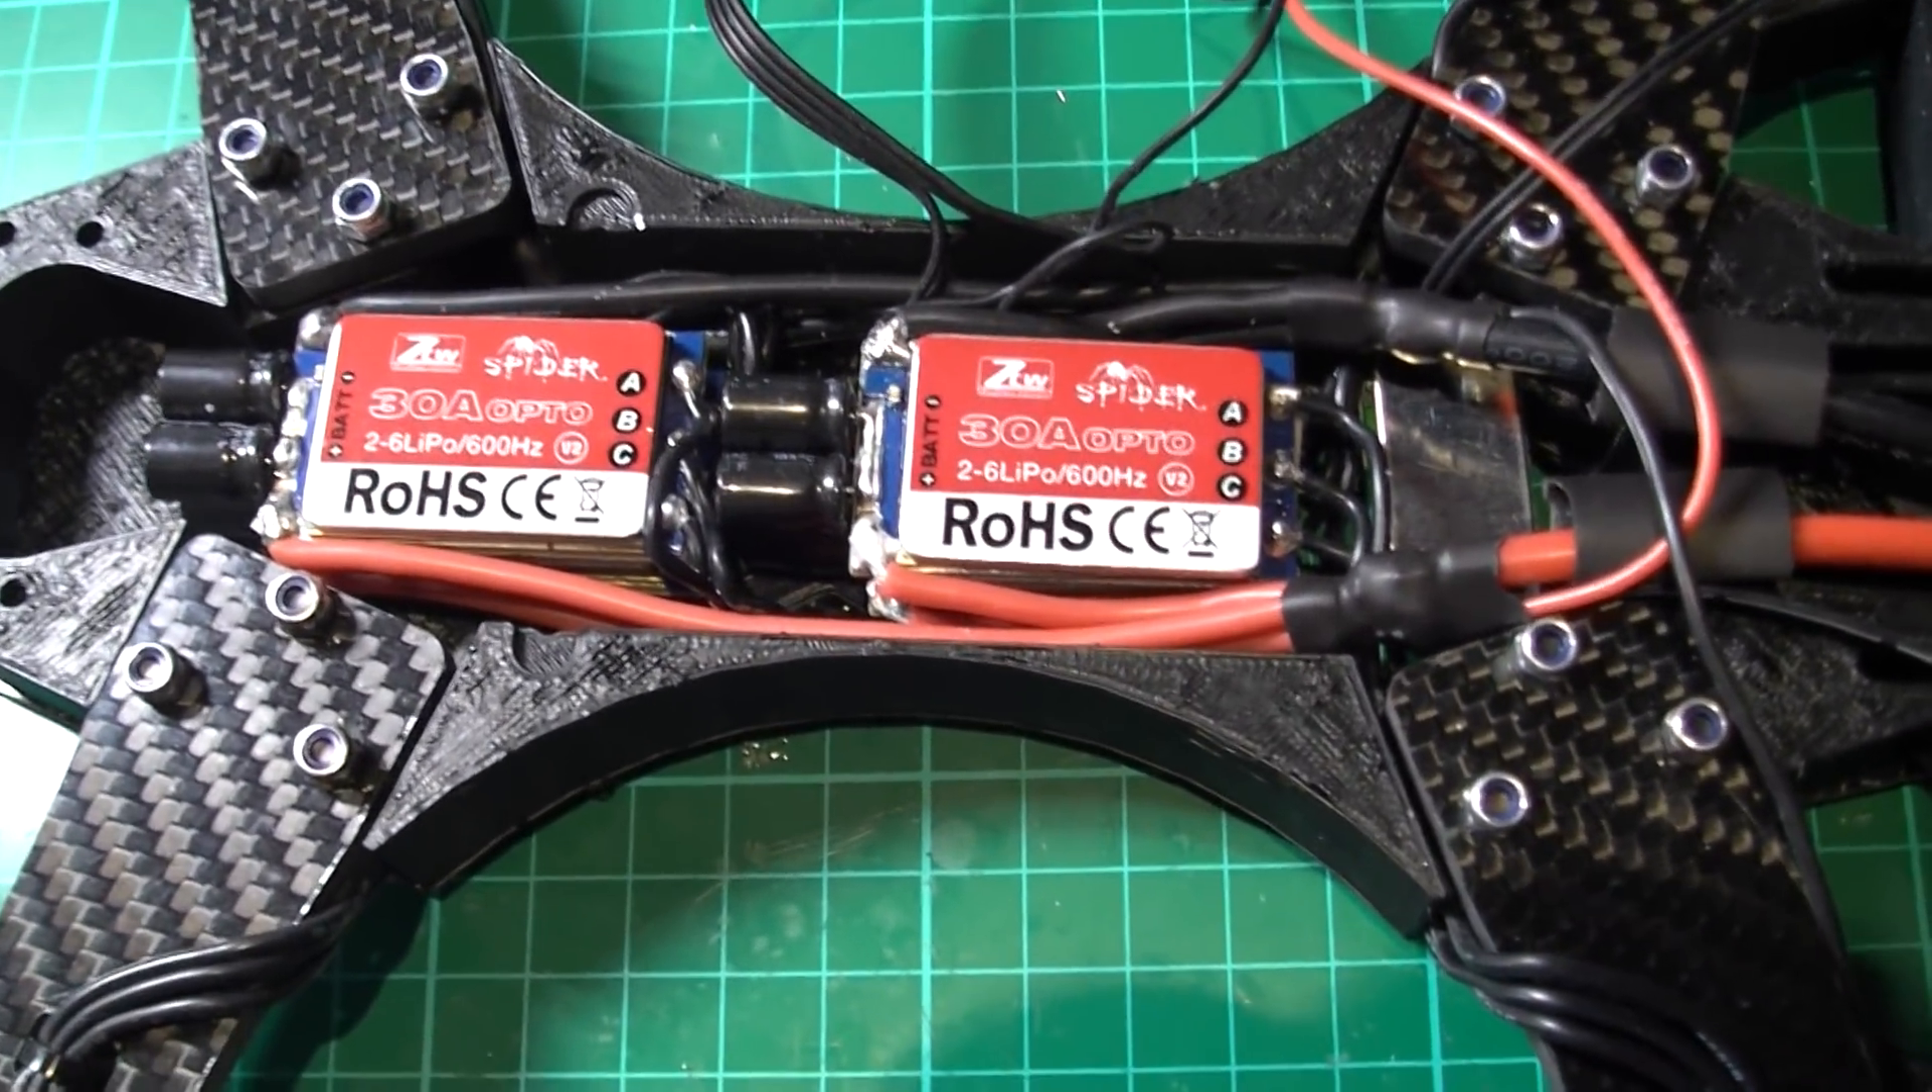I've got the speed controllers in.